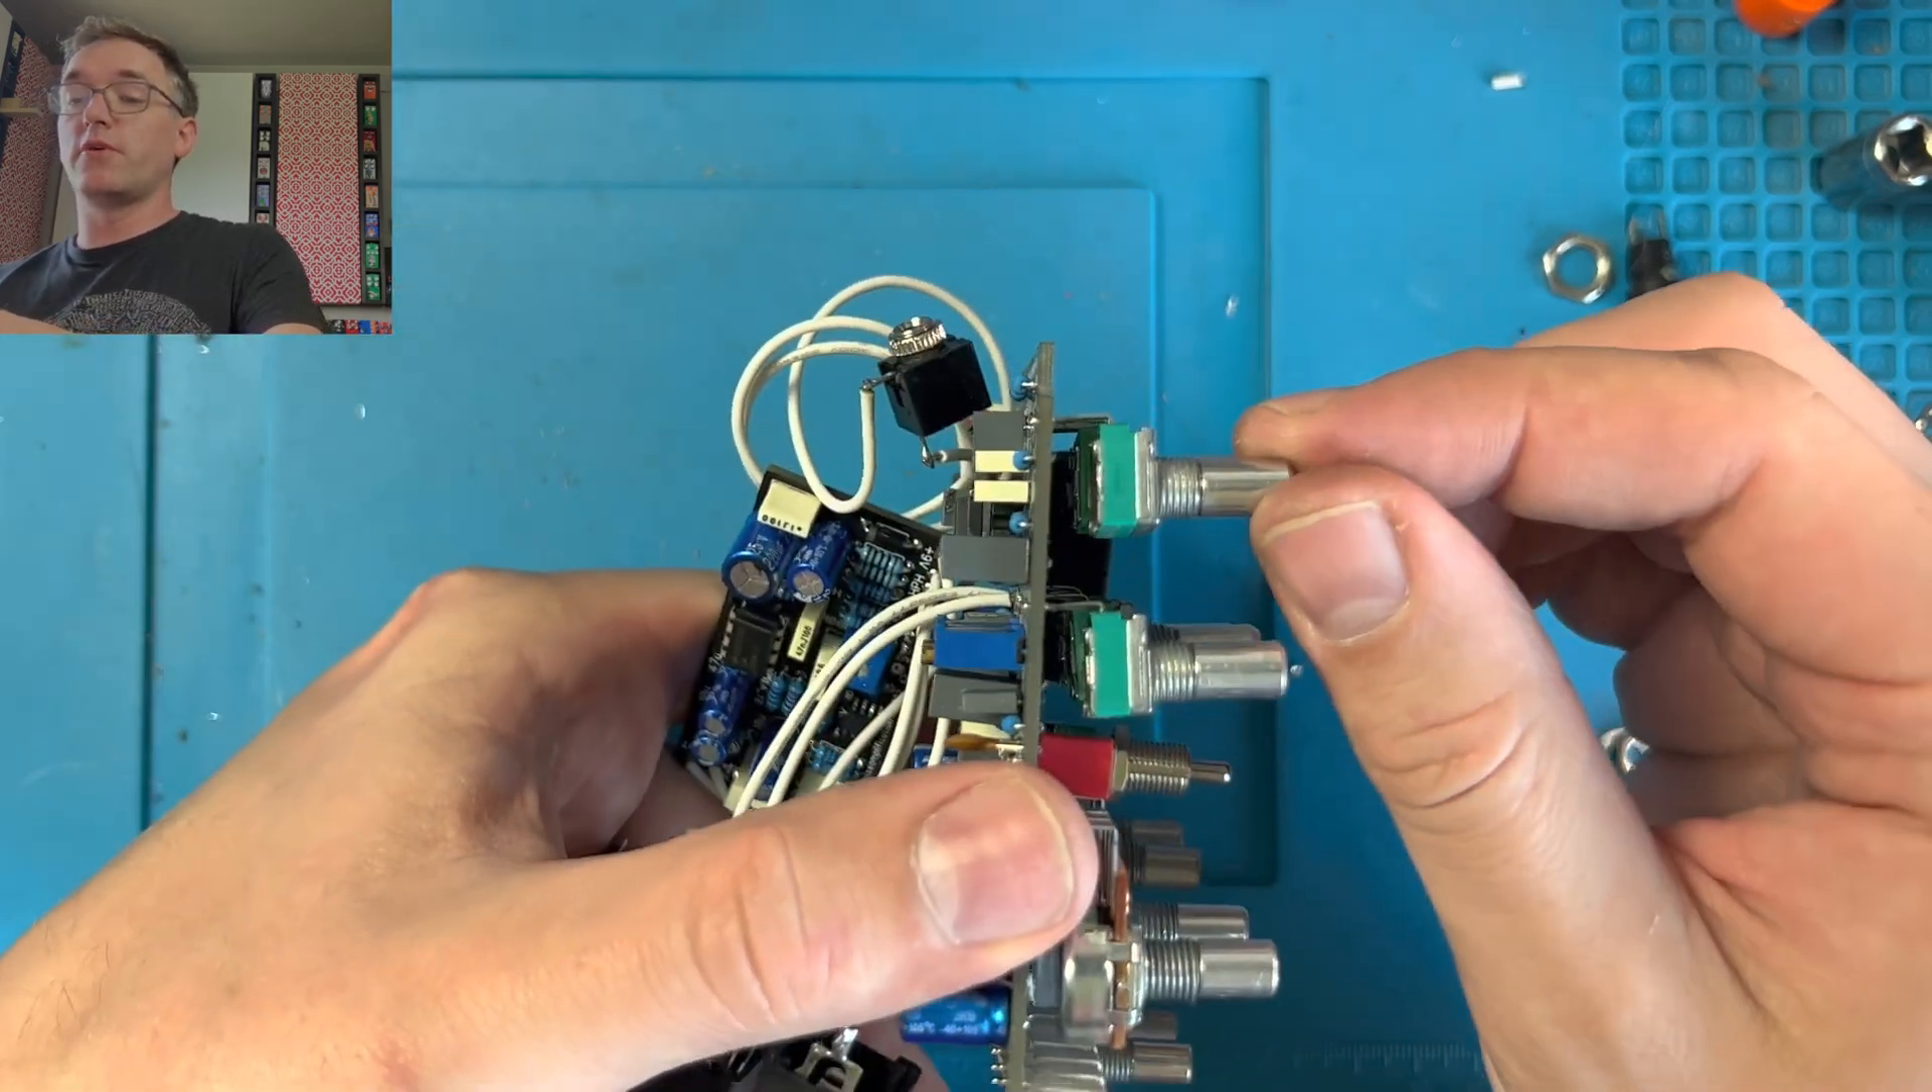And even with that, my 9mm pots are really standing out pretty far.